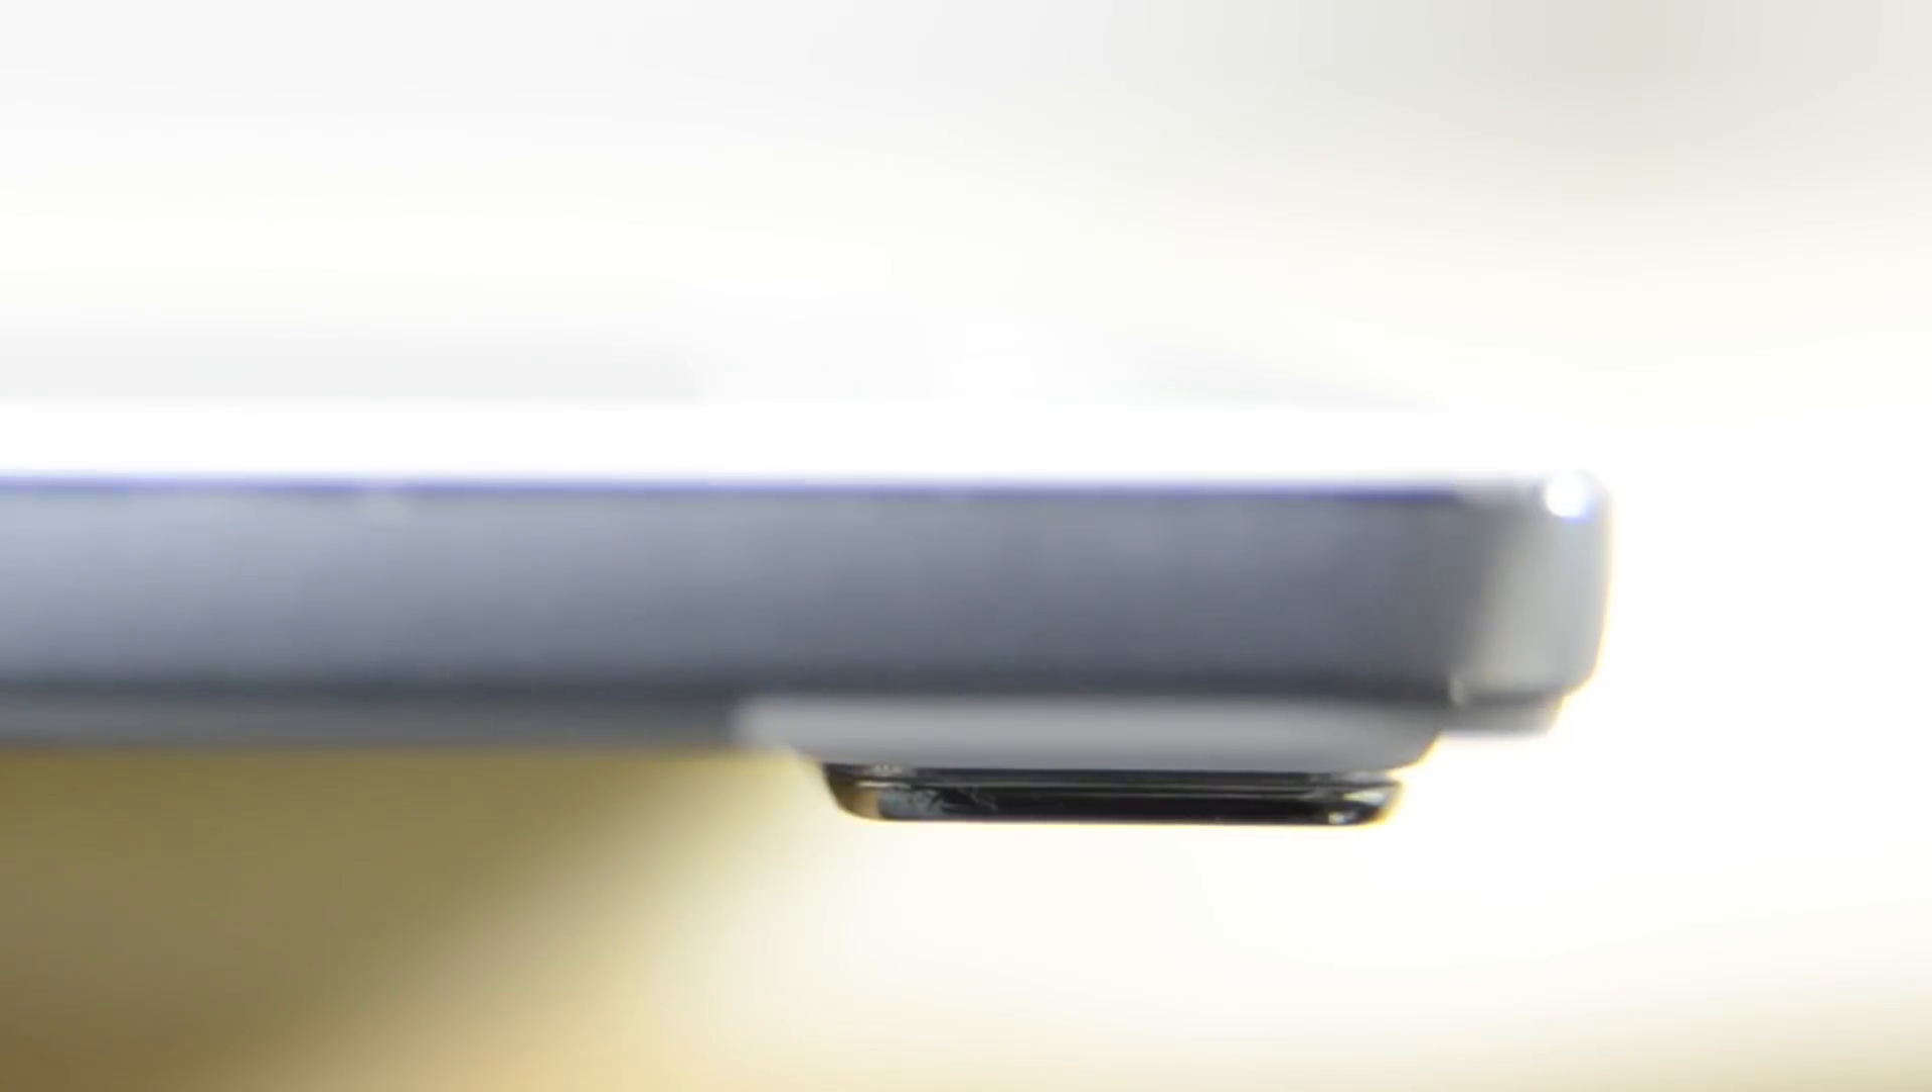You'll notice that it does stick out from the phone a few millimeters.